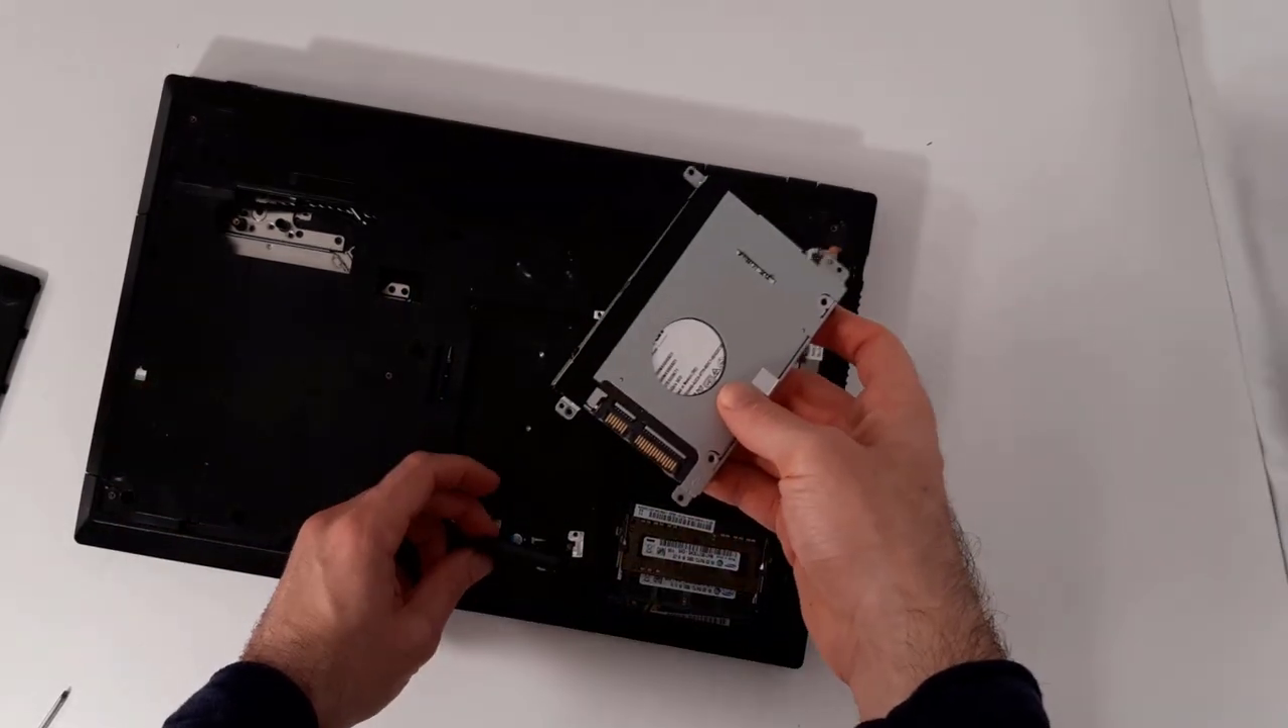So, die Festplatte ist jetzt im Käfig.